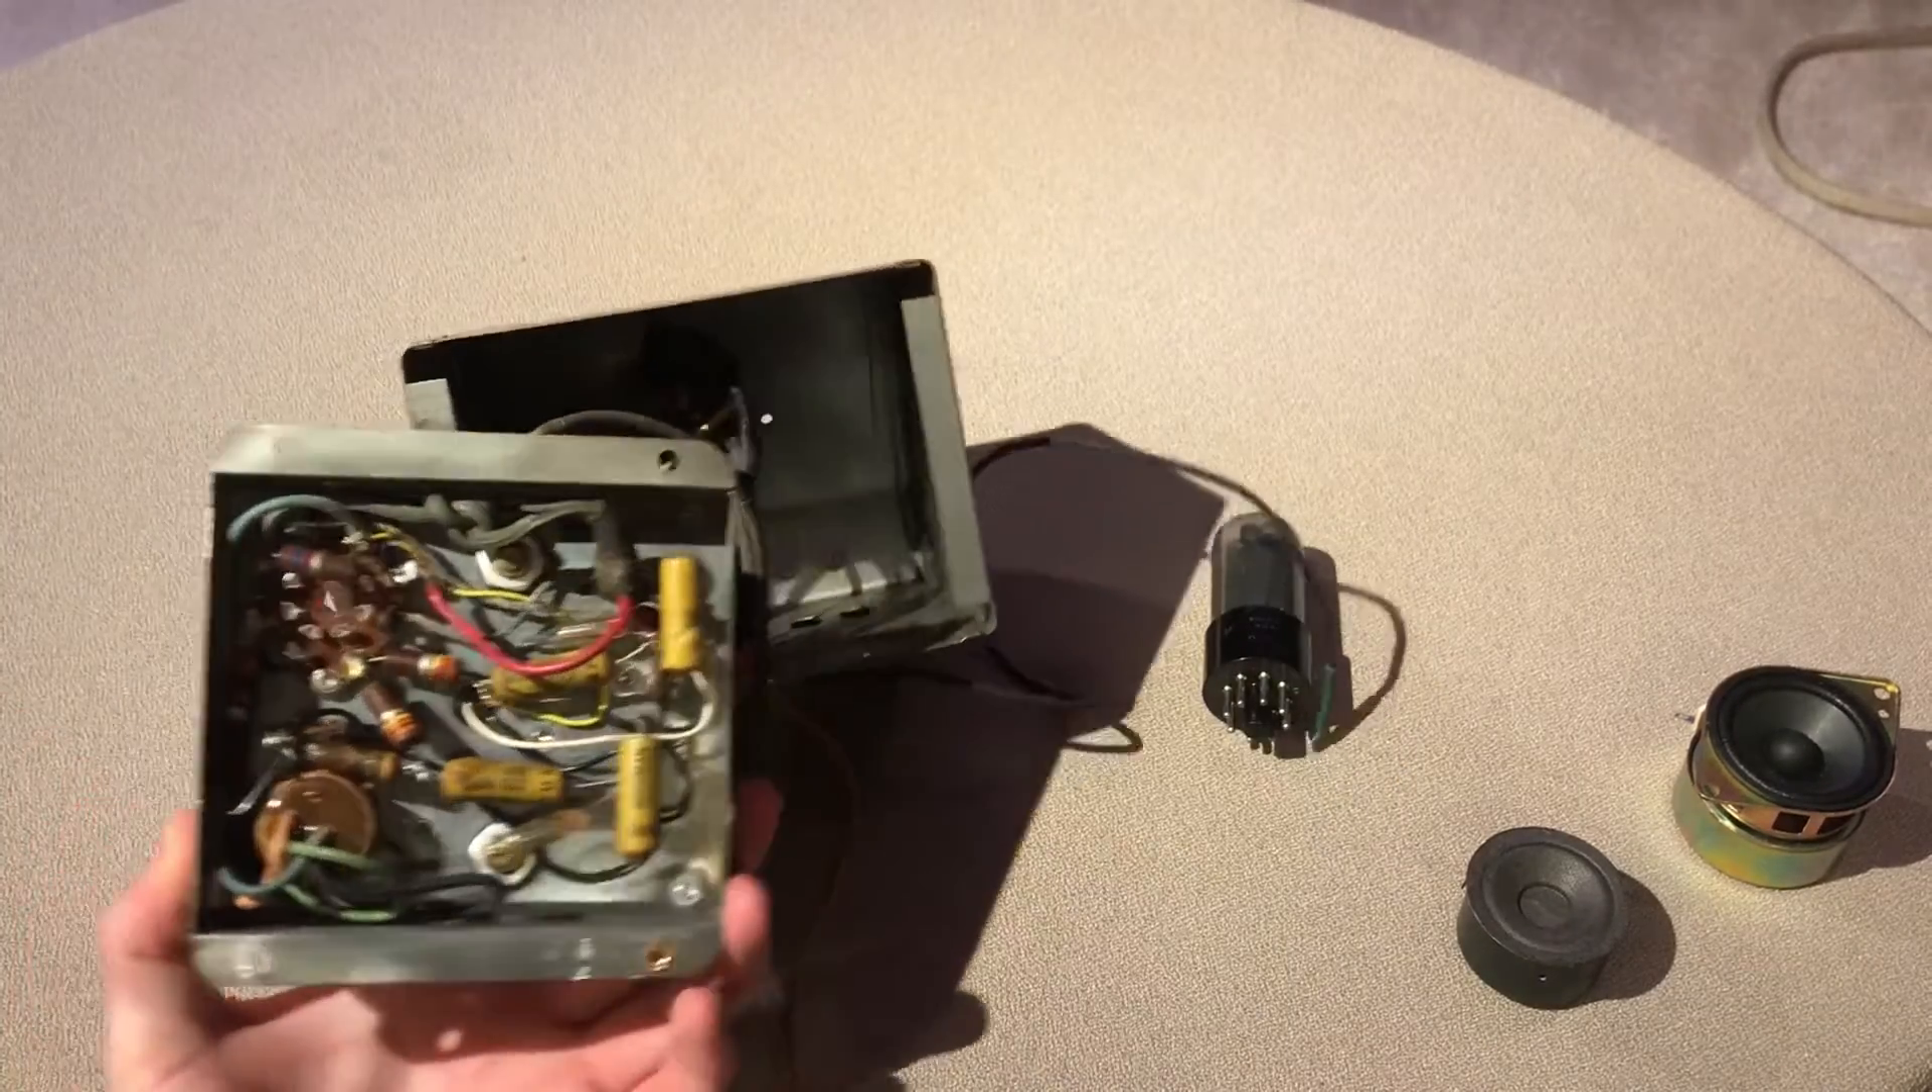Let's take a look underneath and I have the bottom plate removed.